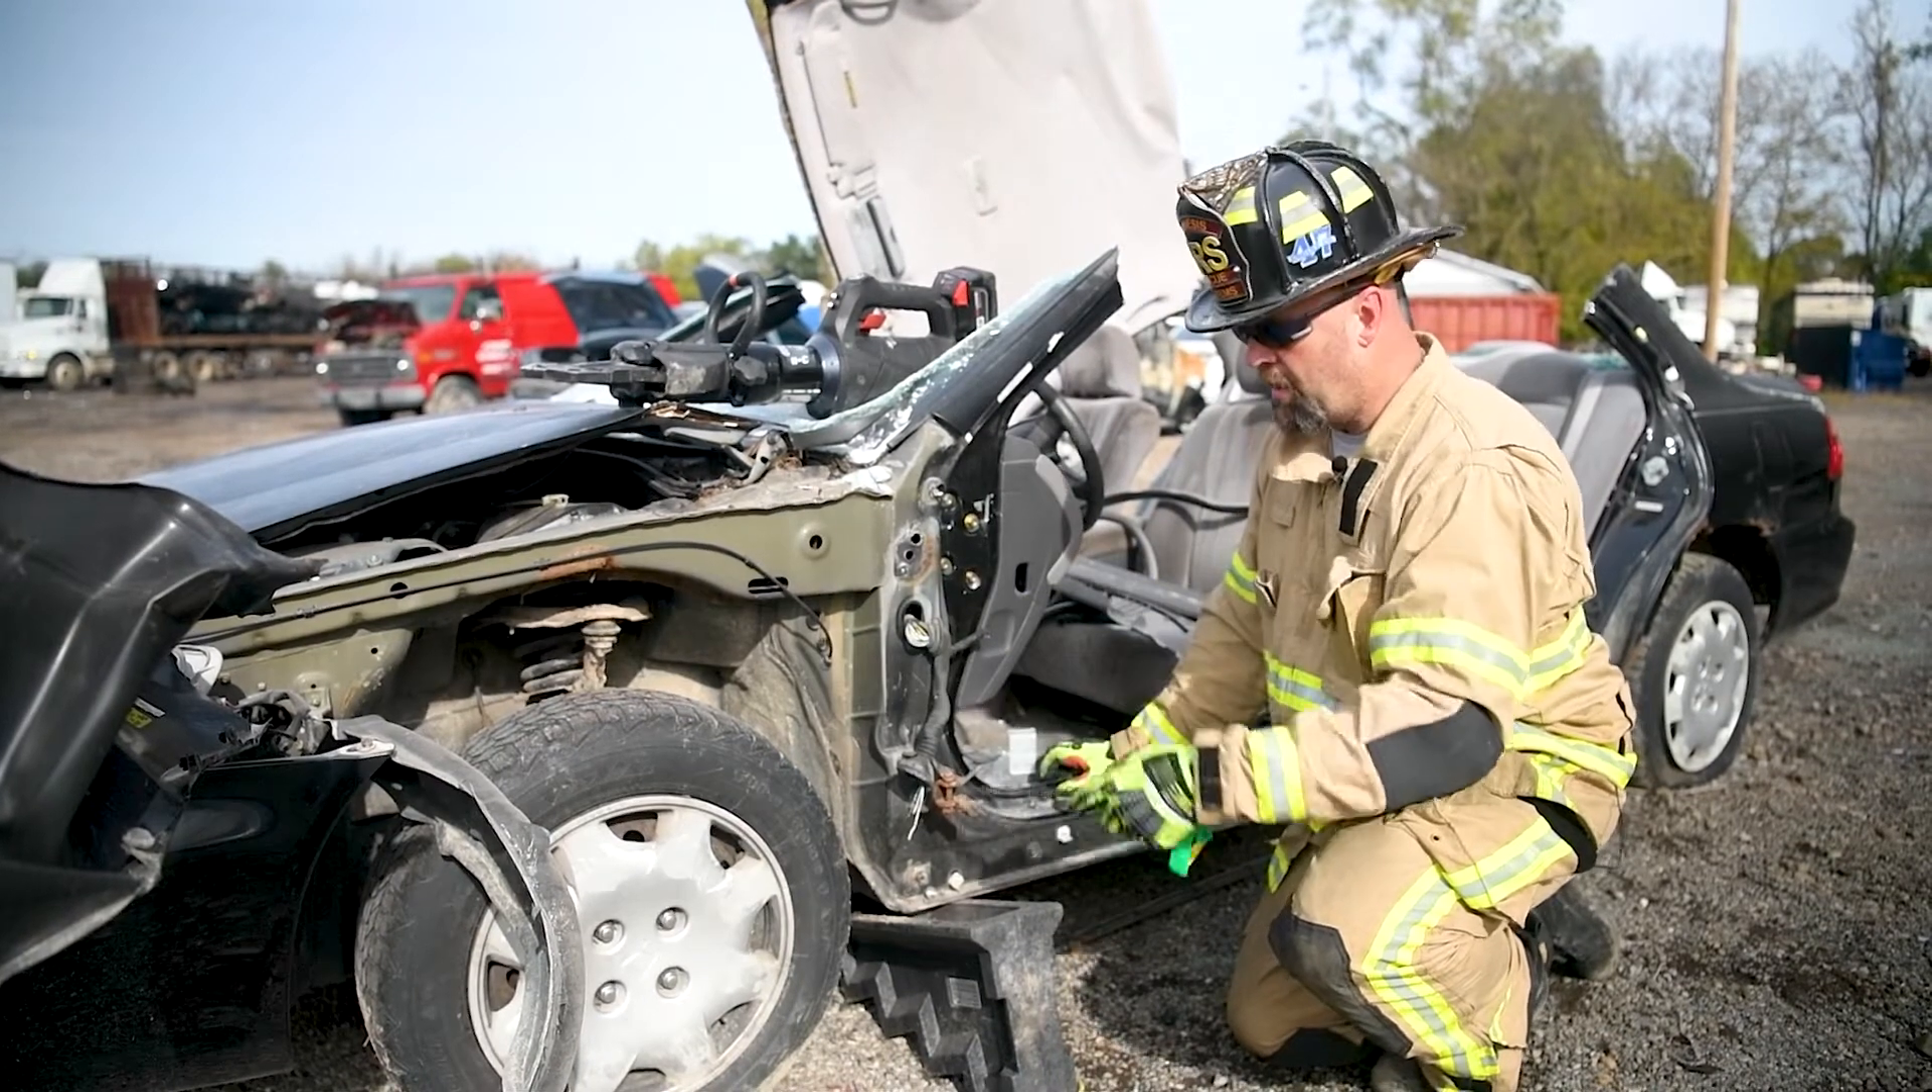We now have our fender removed as well as our hood lifted up, which allows us, as I mentioned earlier, to see the entire anatomy of the front end of the vehicle here.